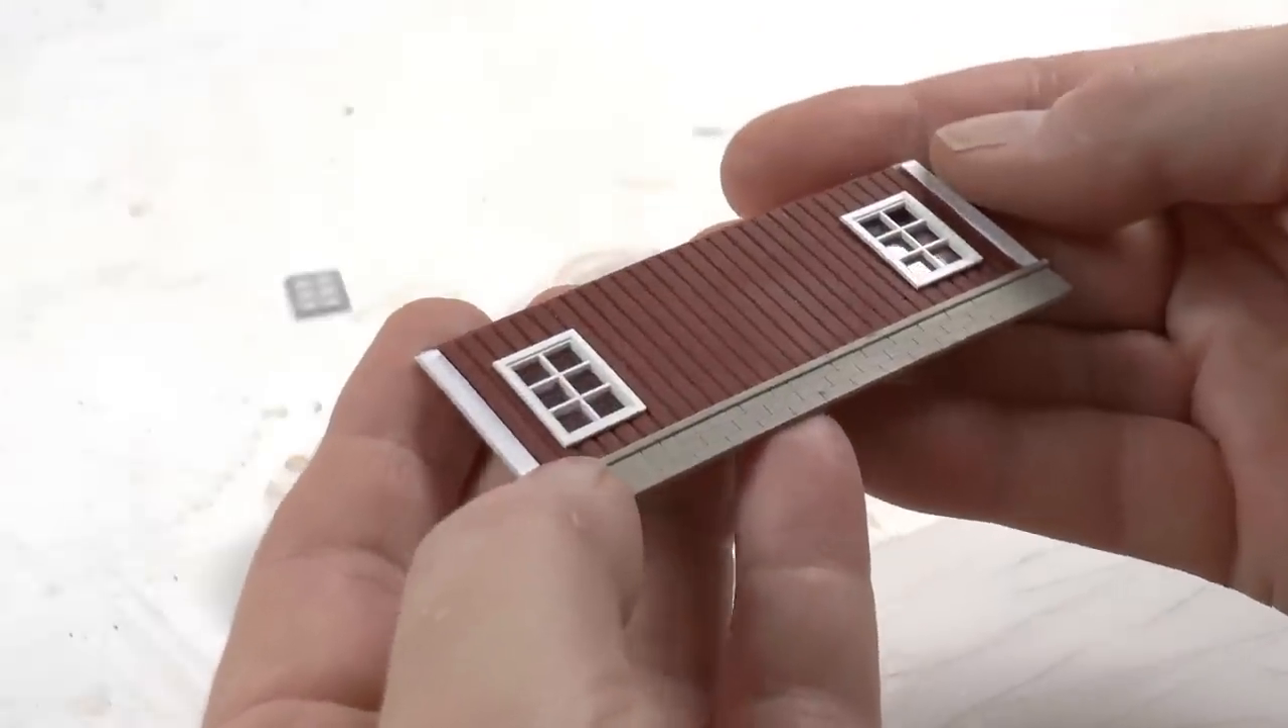So with the glass in place I assembled the window into the wall.